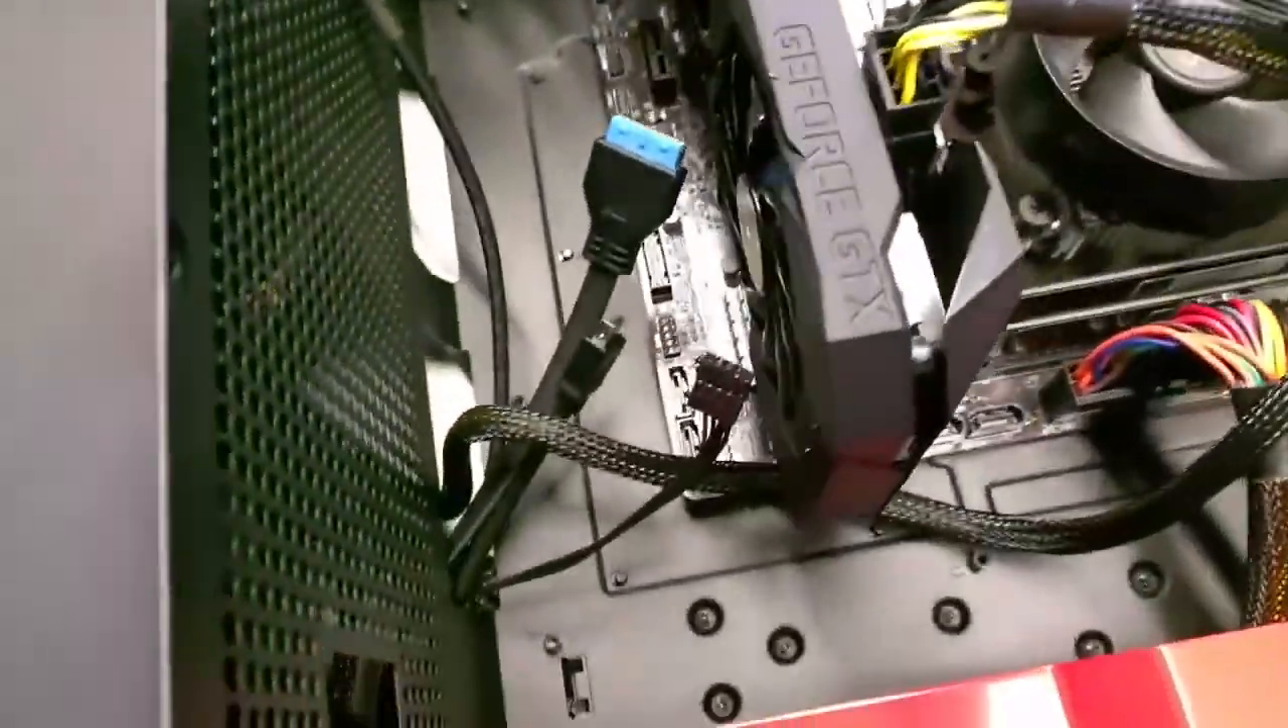The only thing left to do is connect the the other cables from the case for the front usb with the main board these ones.